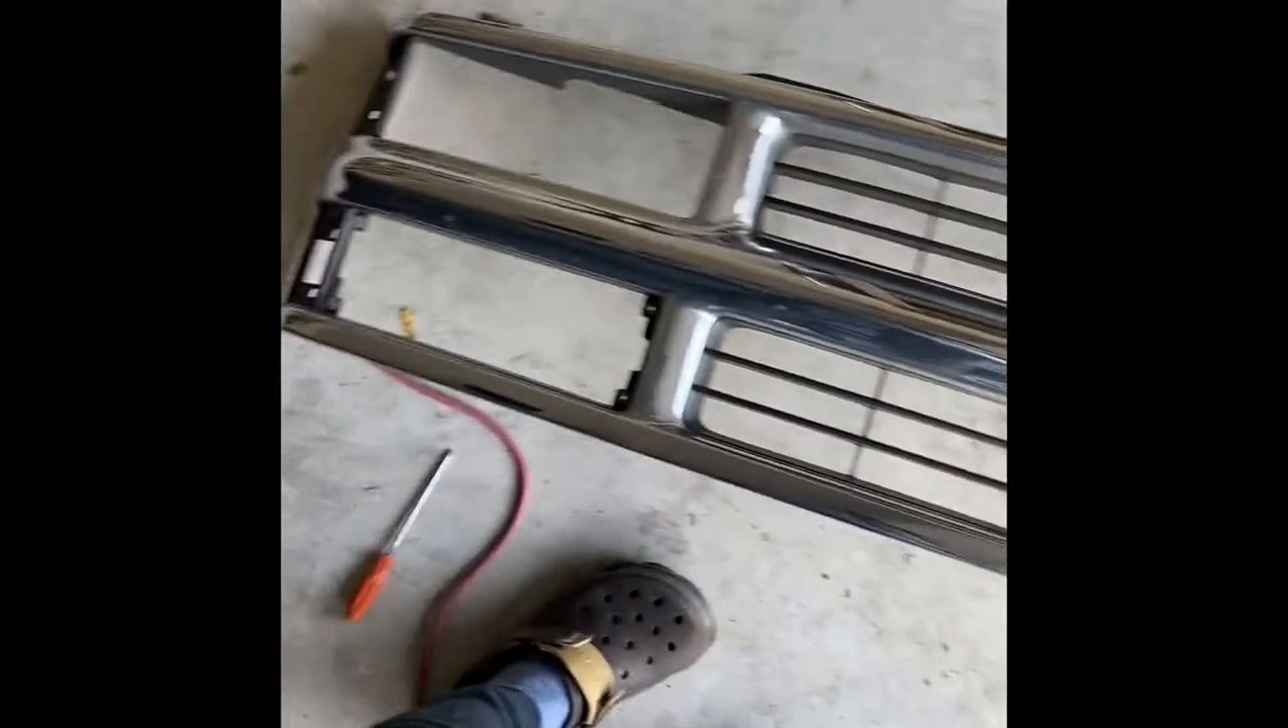Got all the headlight housings. Removed.